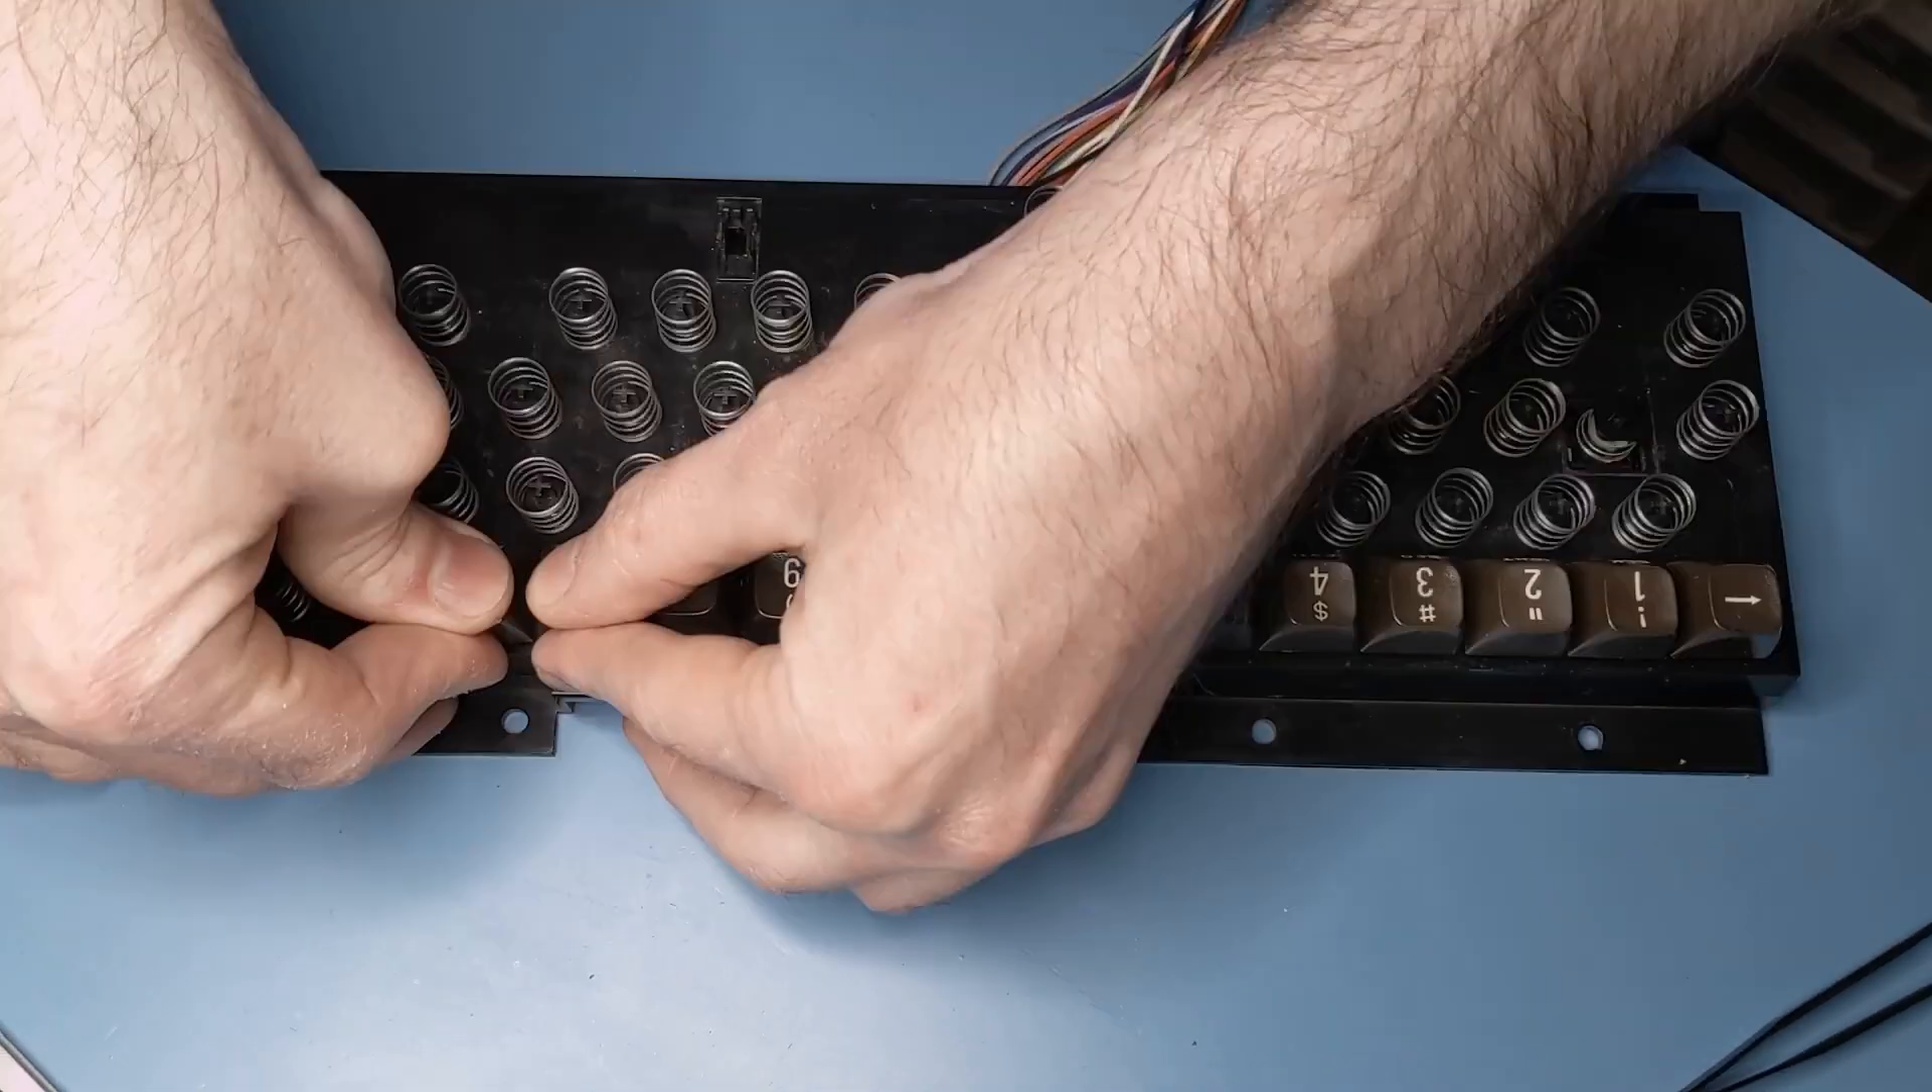Next, the dry and rust free springs went back in place, followed by the clean and shiny keycaps.